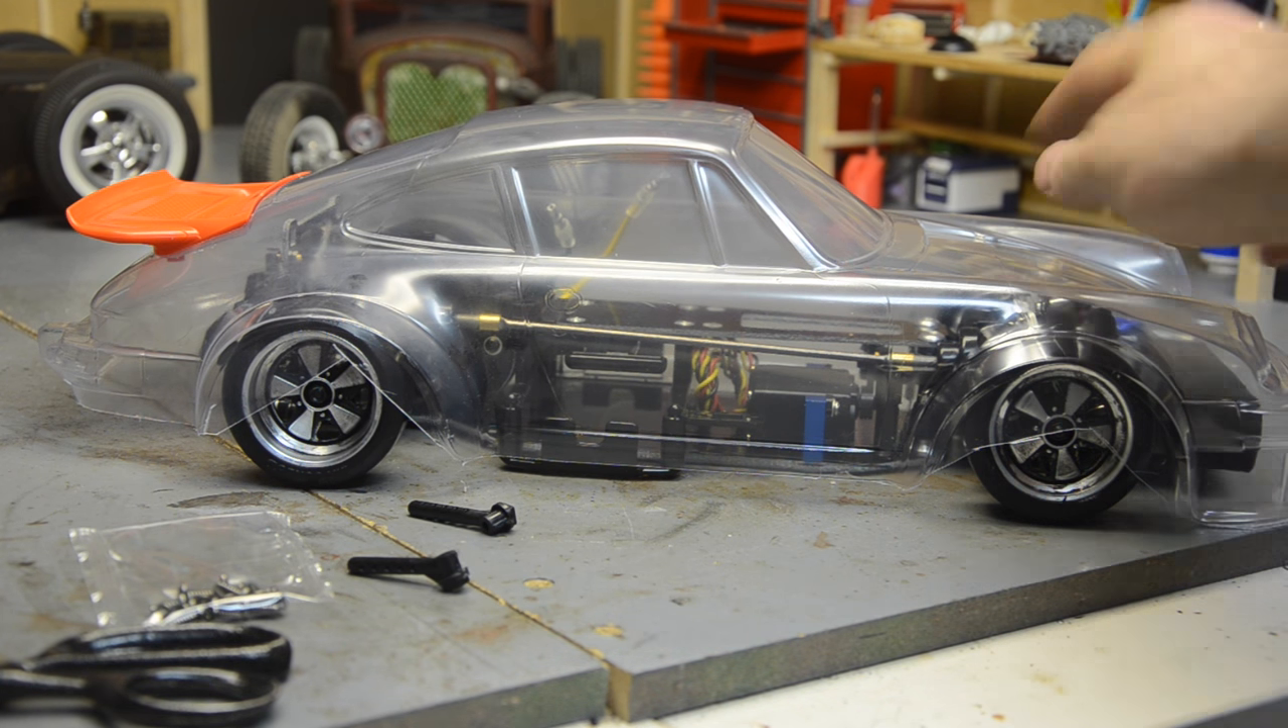Um, I've got my front centered nicely in the wheel well and my rear one is further to the back of the rear wheel well.